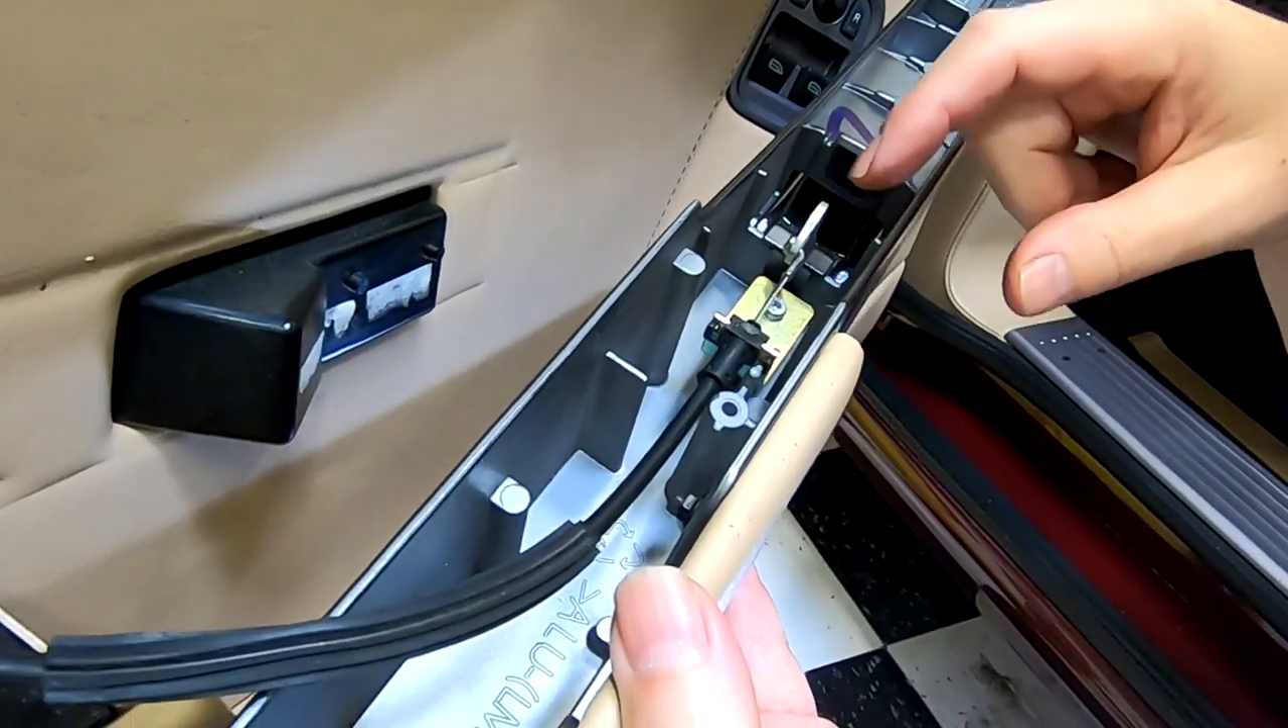So now we exposed the door catch mechanism, or the cable.